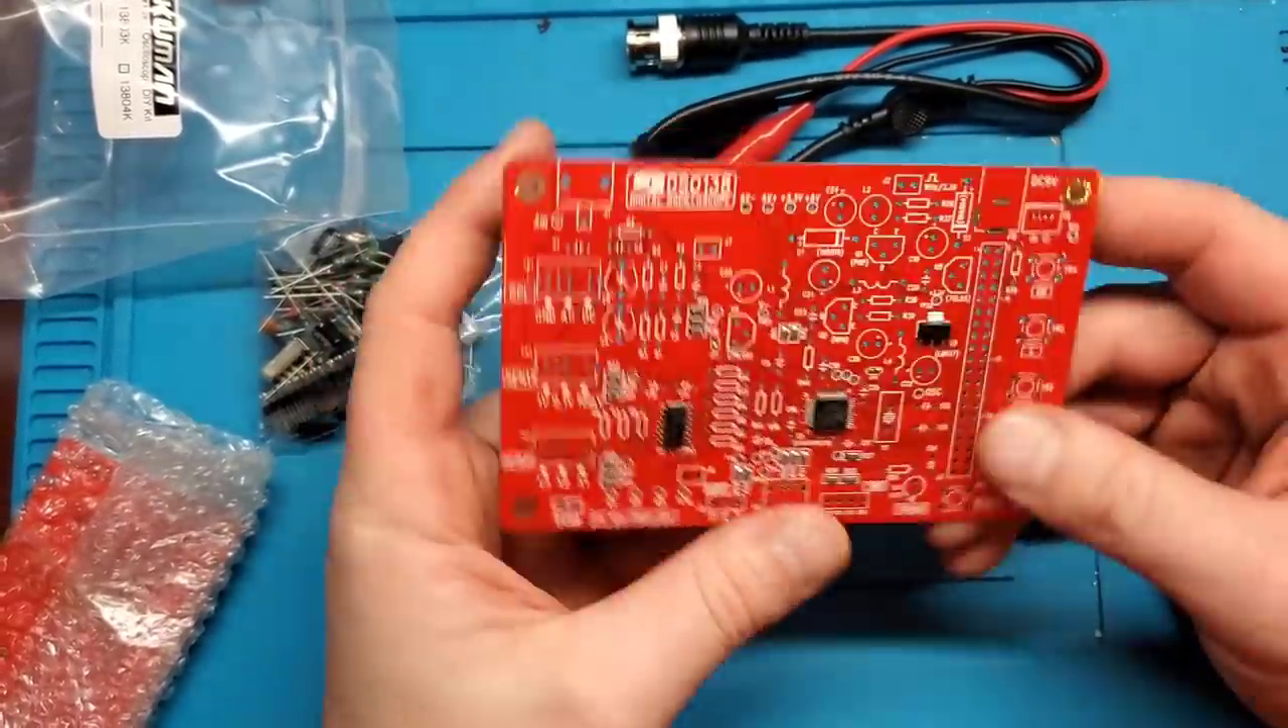So let's take a look at this board here so as you can see it's pretty much empty.